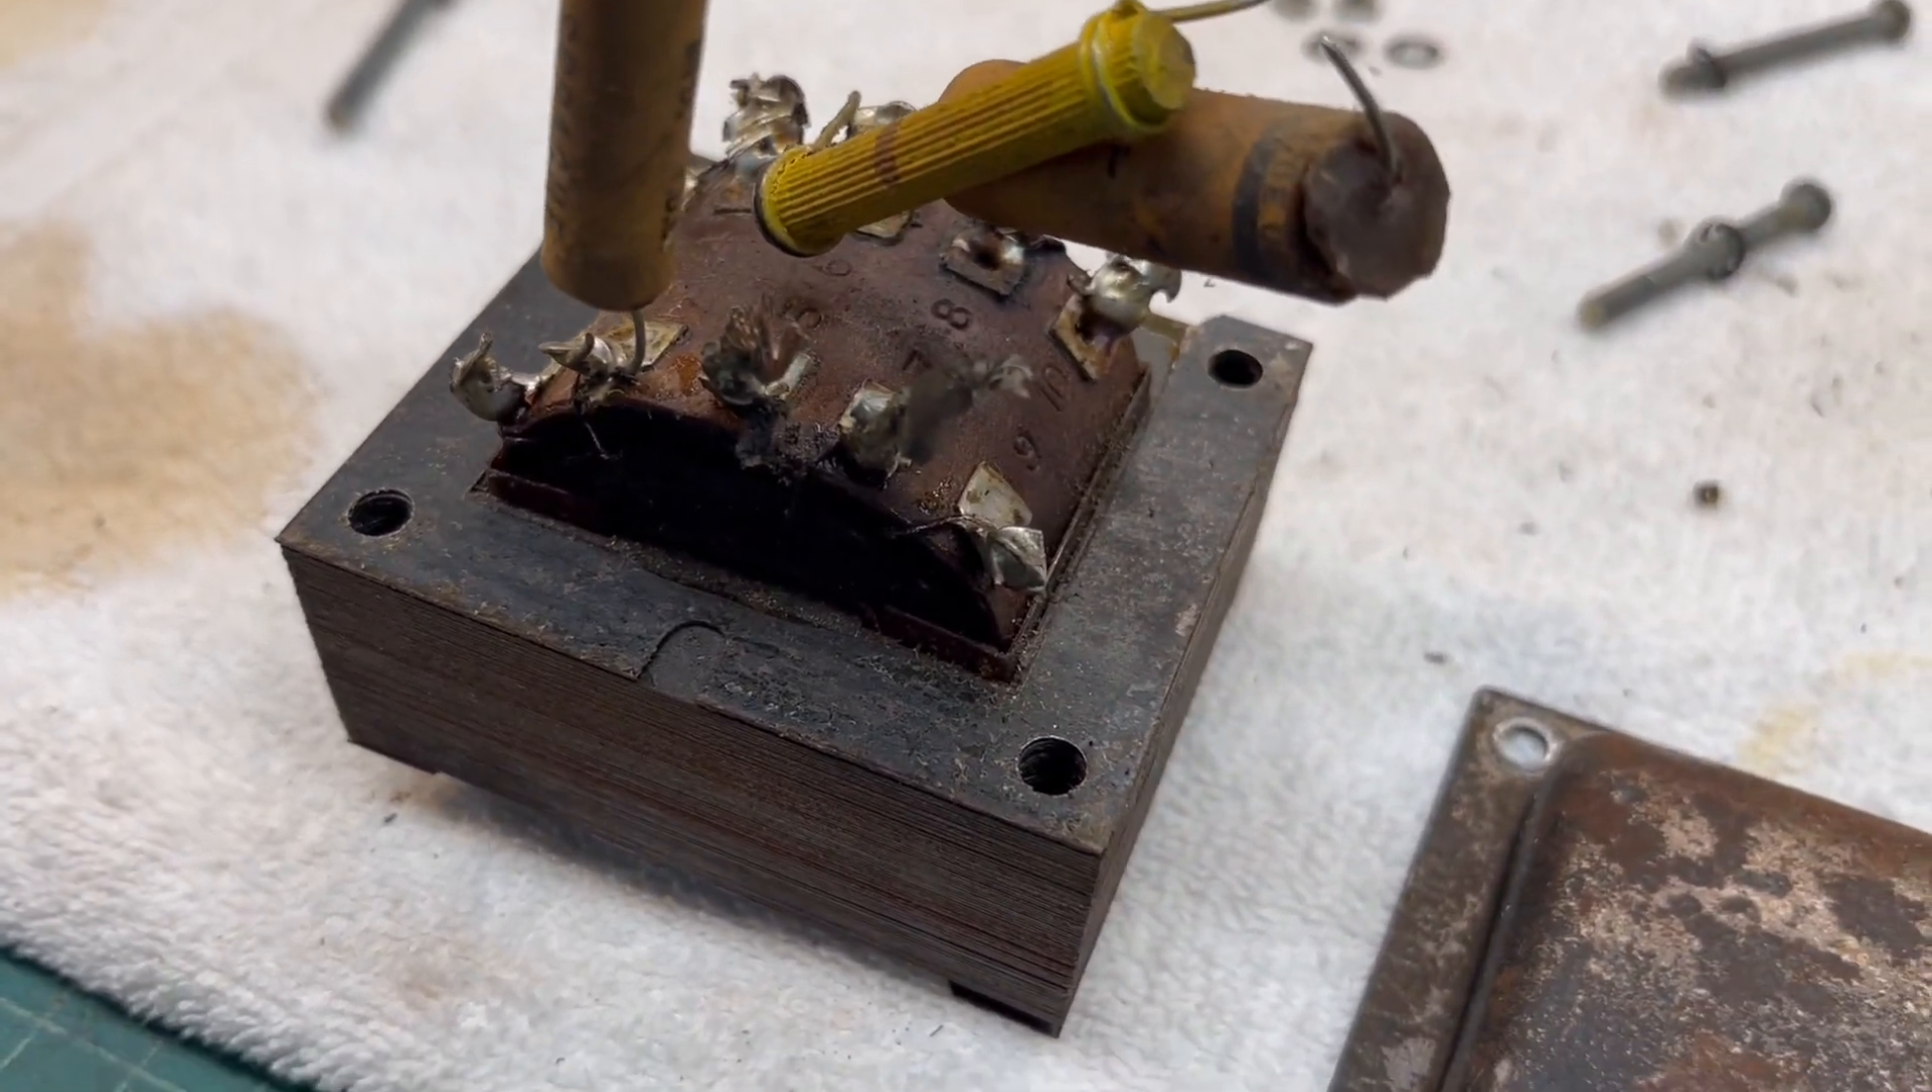As you guys saw earlier, I got the power transformer removed from the old rusty chassis.